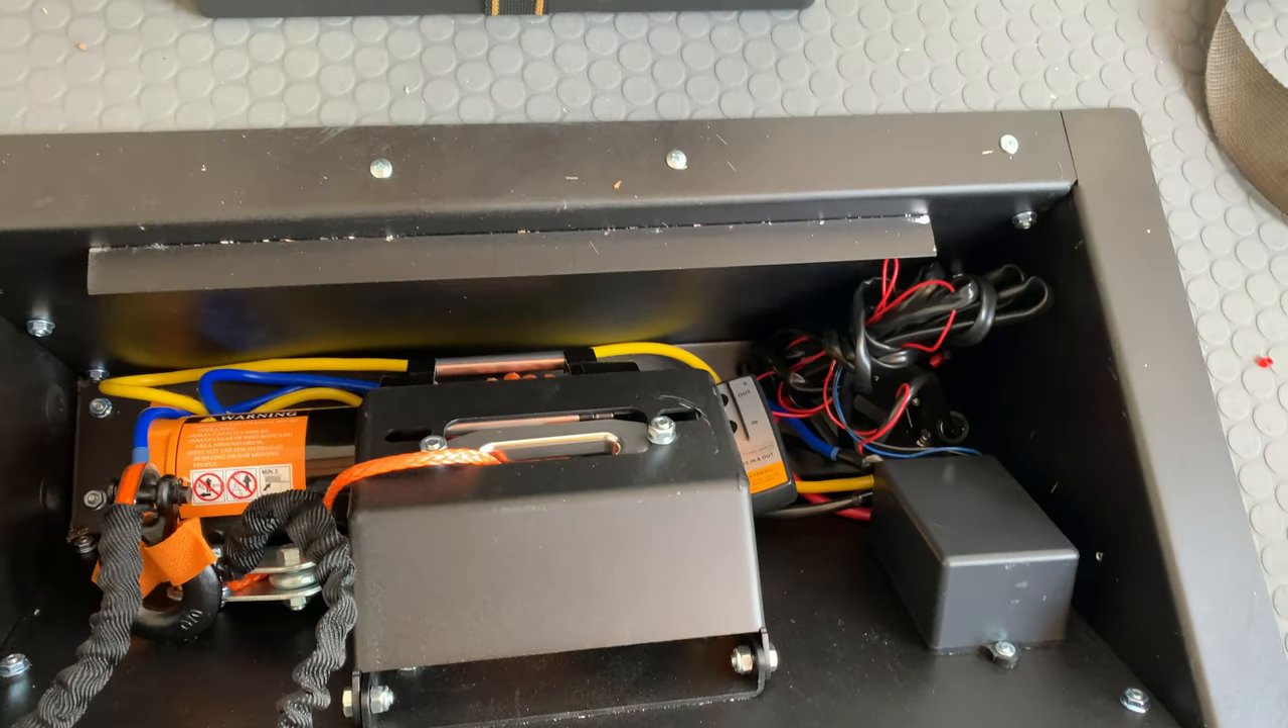So now I have all the components mounted inside the box.